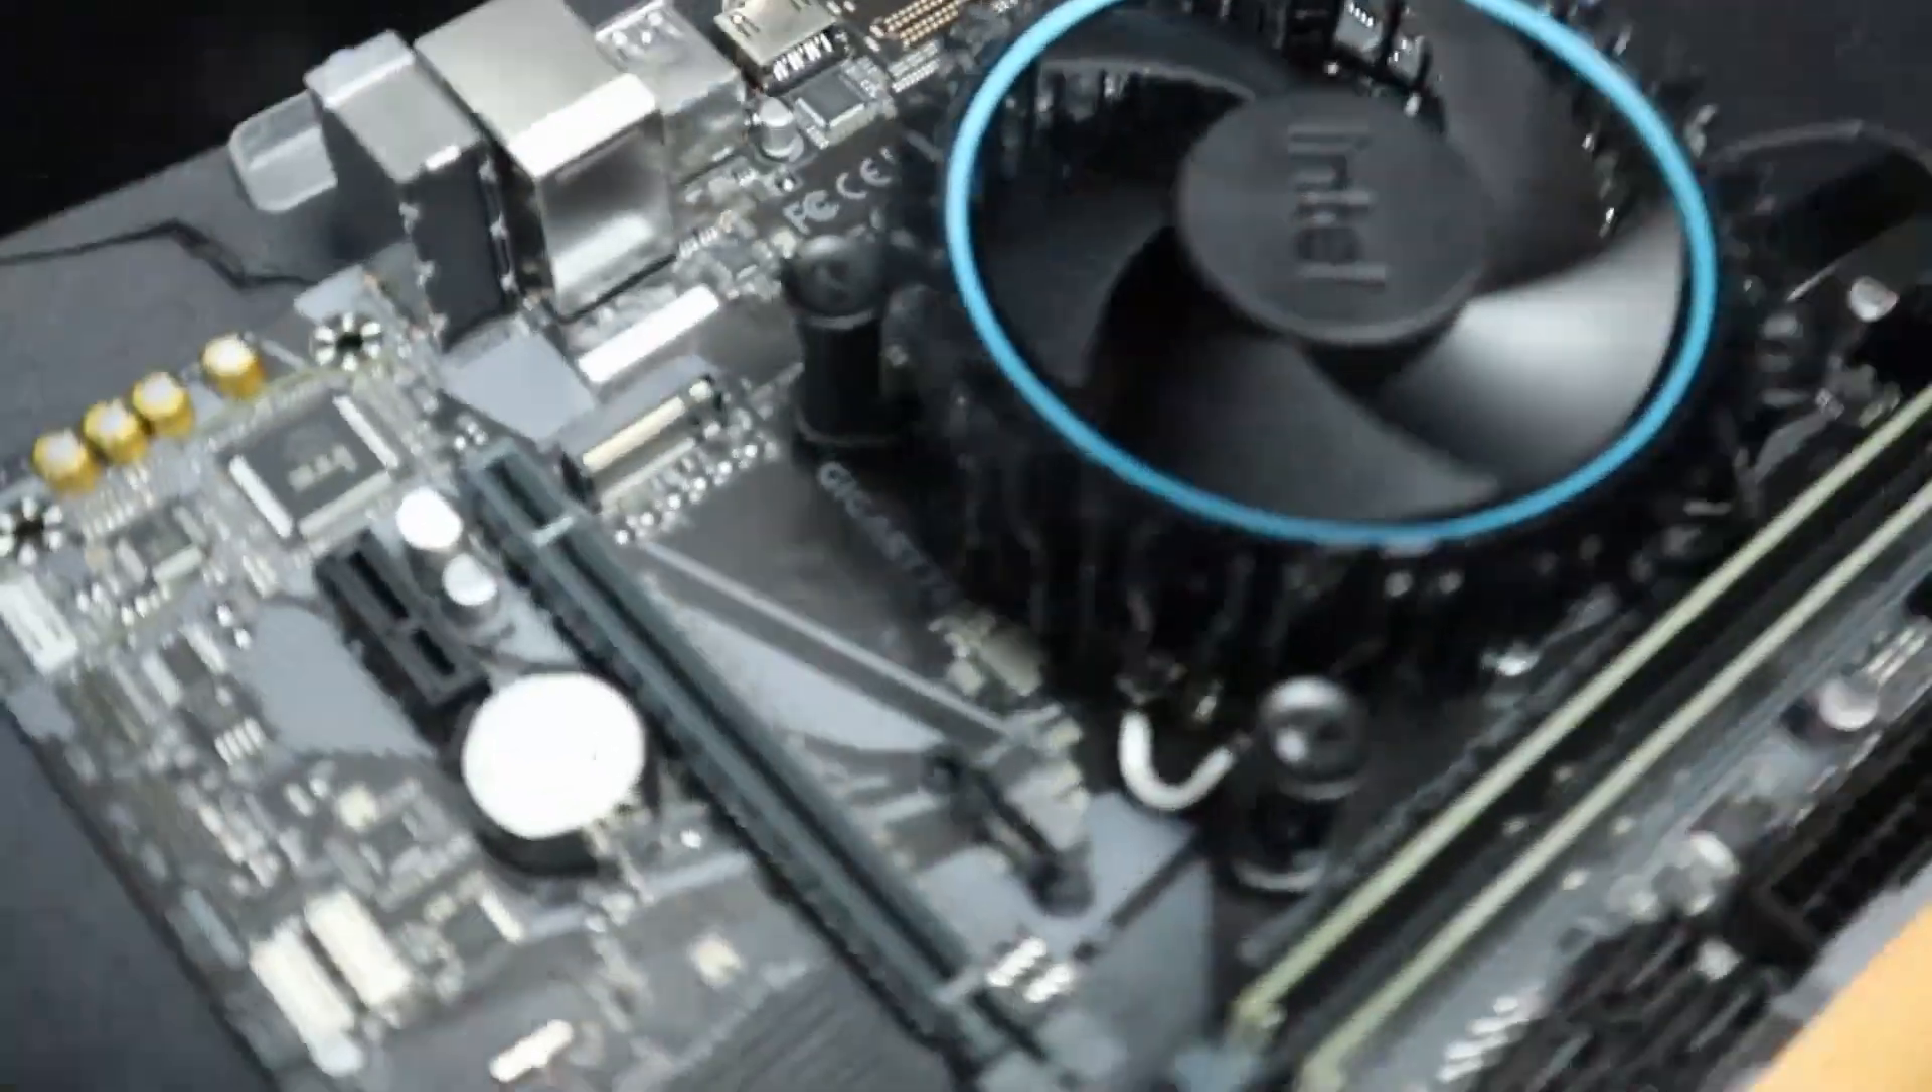So there we now have our motherboard, our CPUs in, the fan is on top of that.